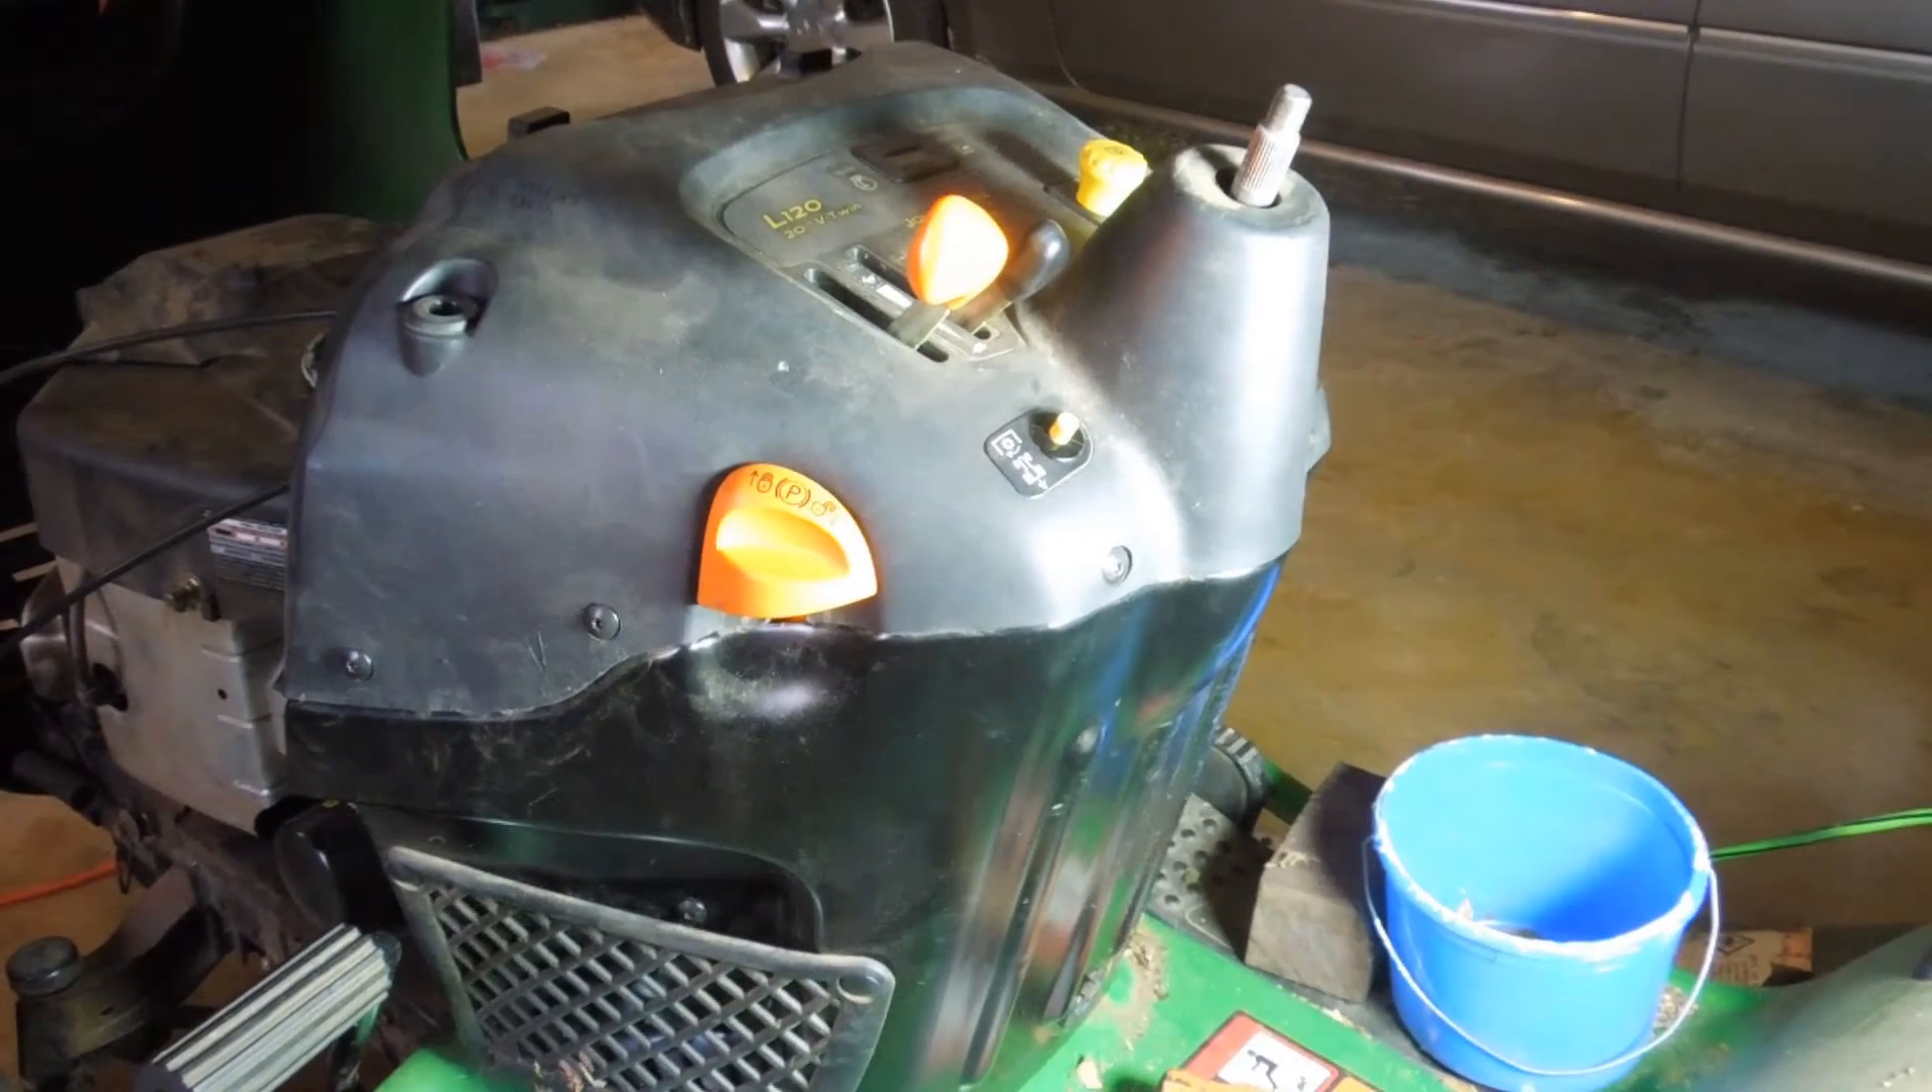I have the steering wheel off now.